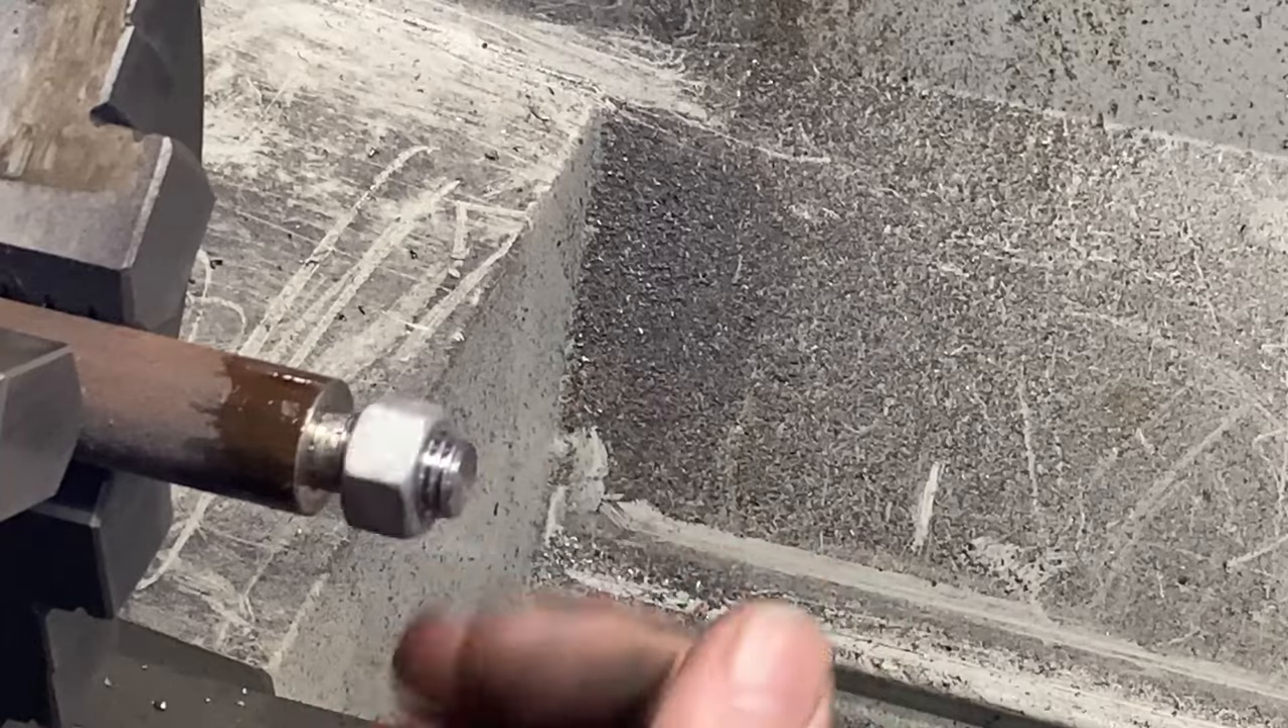I test the nut on the thread and that works great.